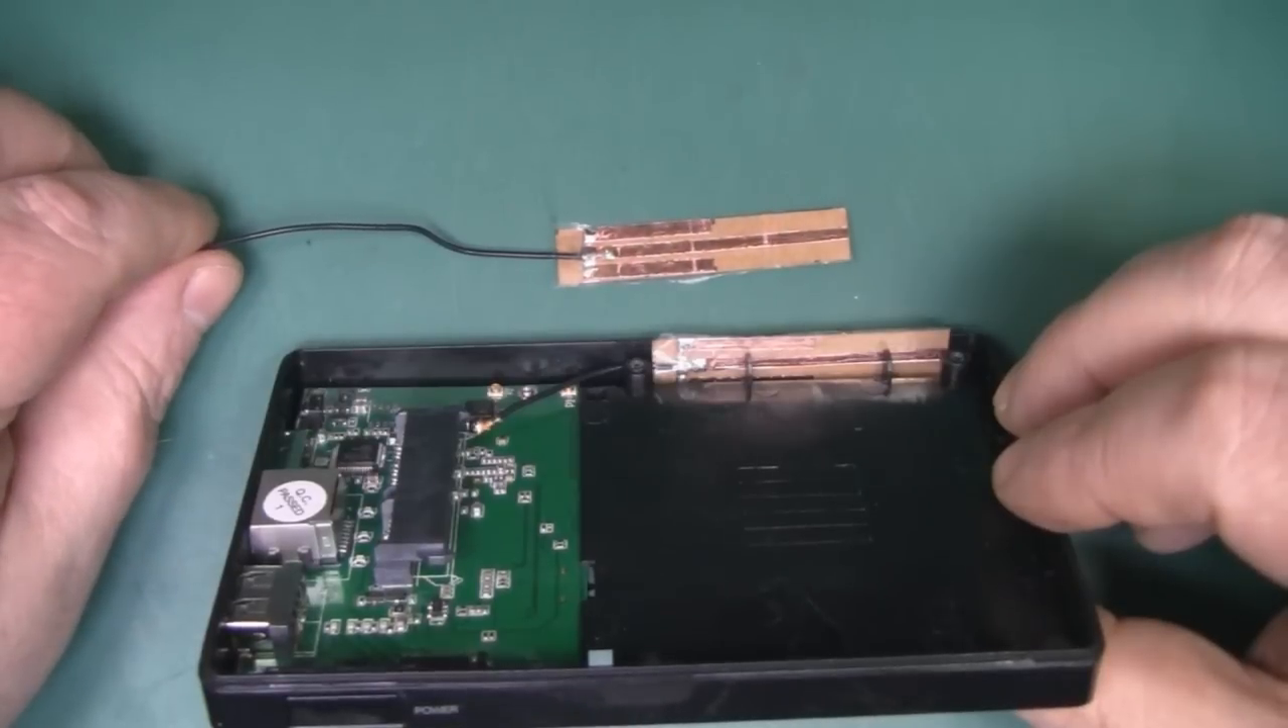So i'm fitting the antennas back into the enclosure and they fit down the sides there quite nicely.